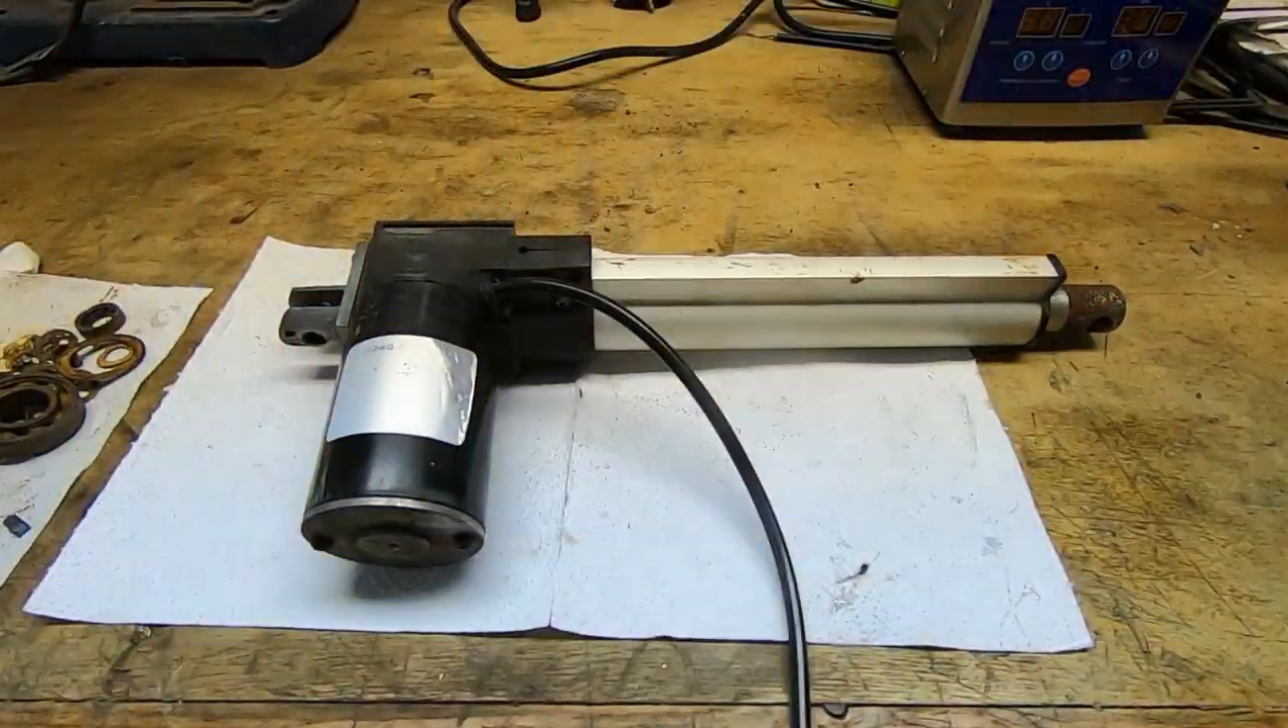That's the unit fully assembled greased up and it works.